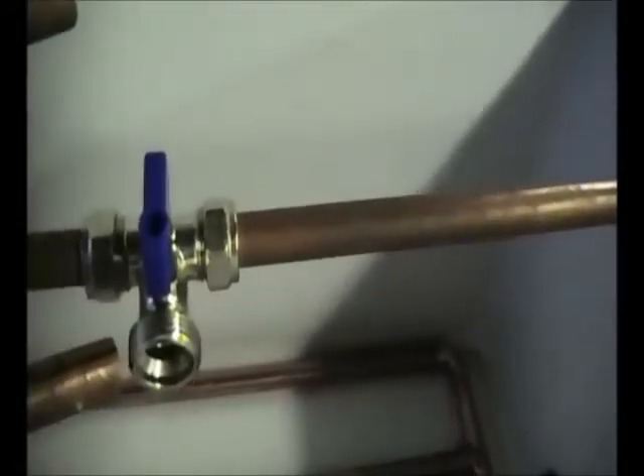As you can see i've already got the t-joints in position.